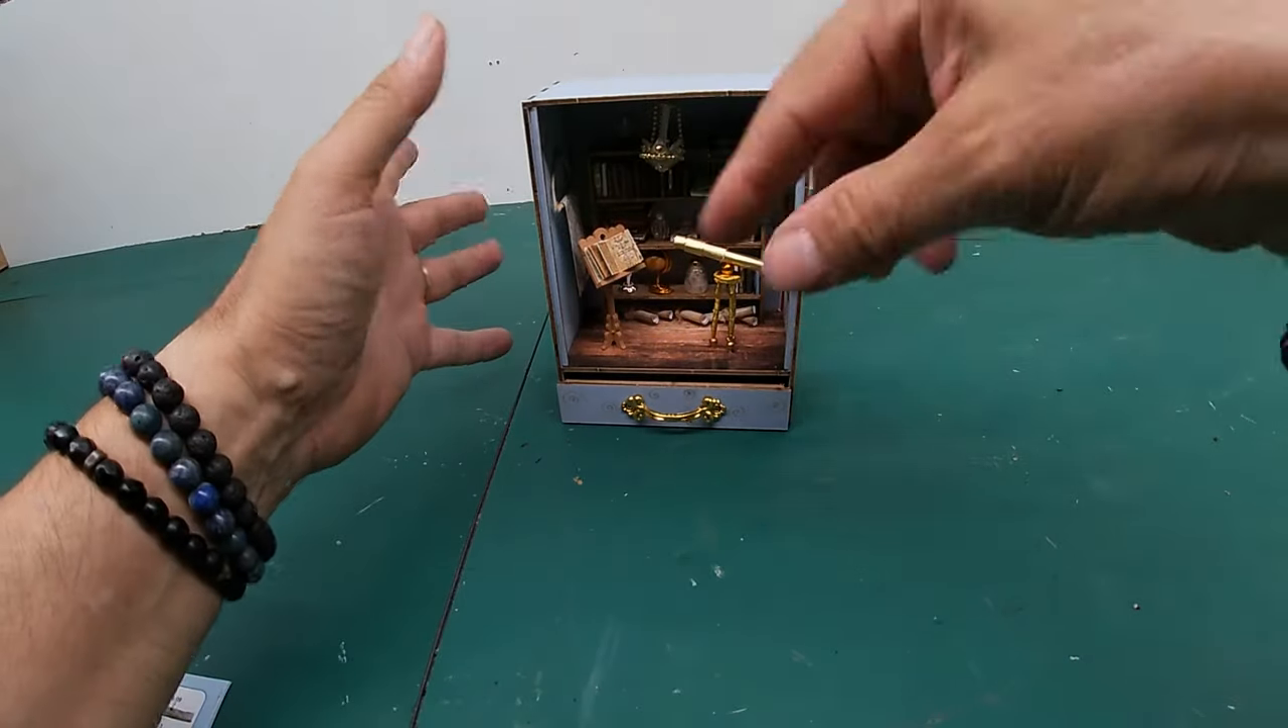Après il restera le final avec la façade et la vitre.